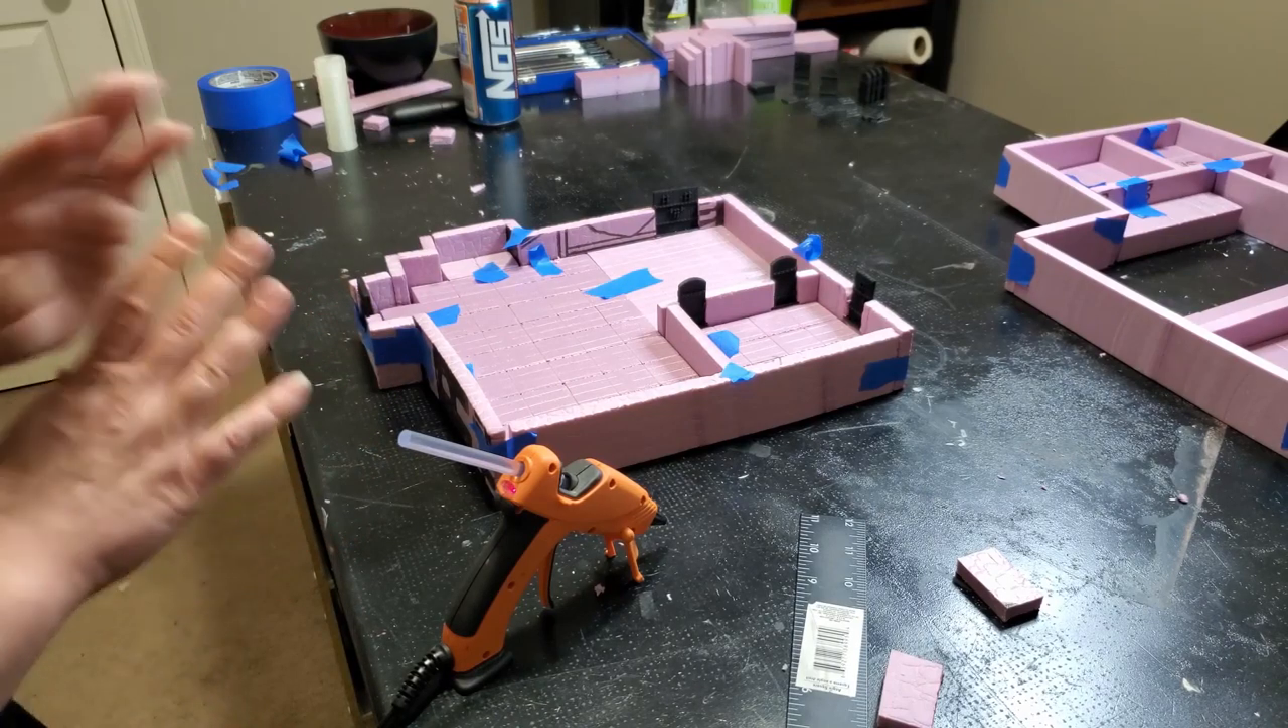The main structure of our first floor is done and laid out, so I'm going to finally be able to hot glue it together.